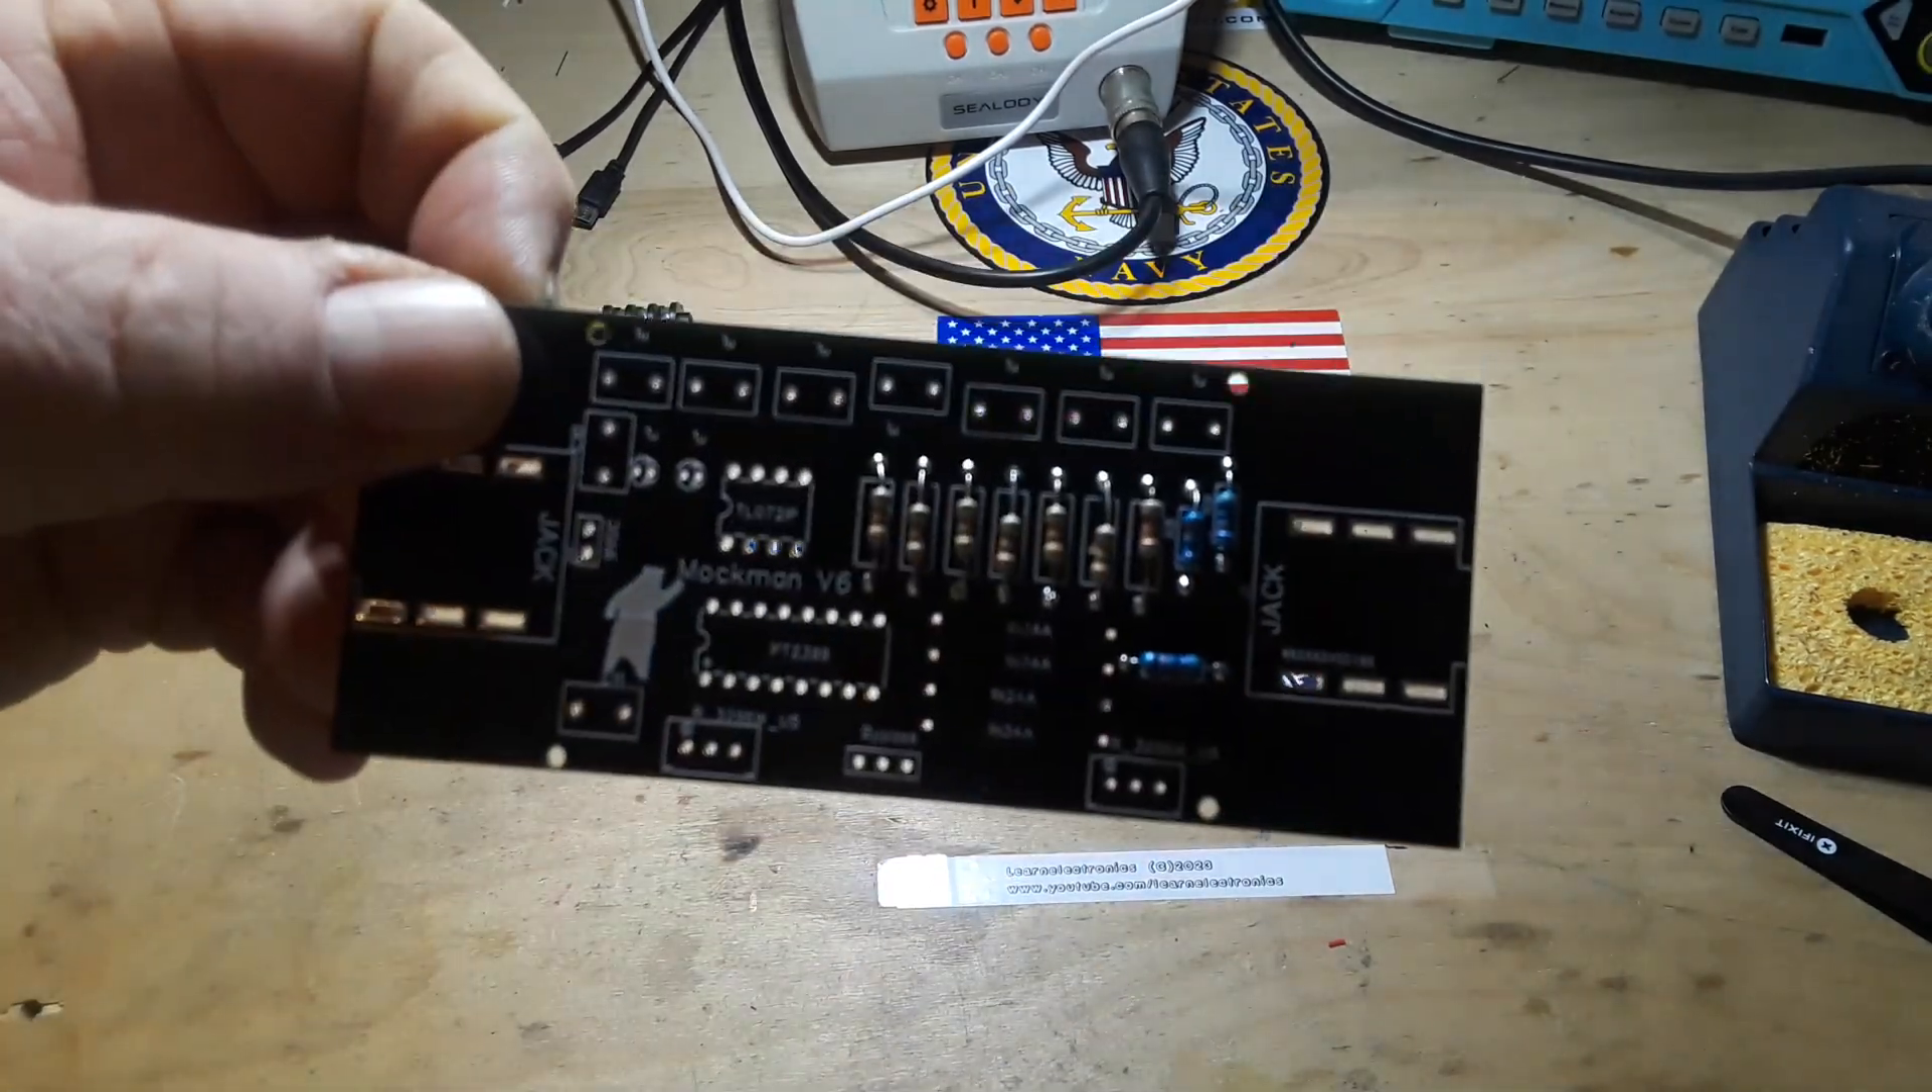All right, so I've got all the resistors in.